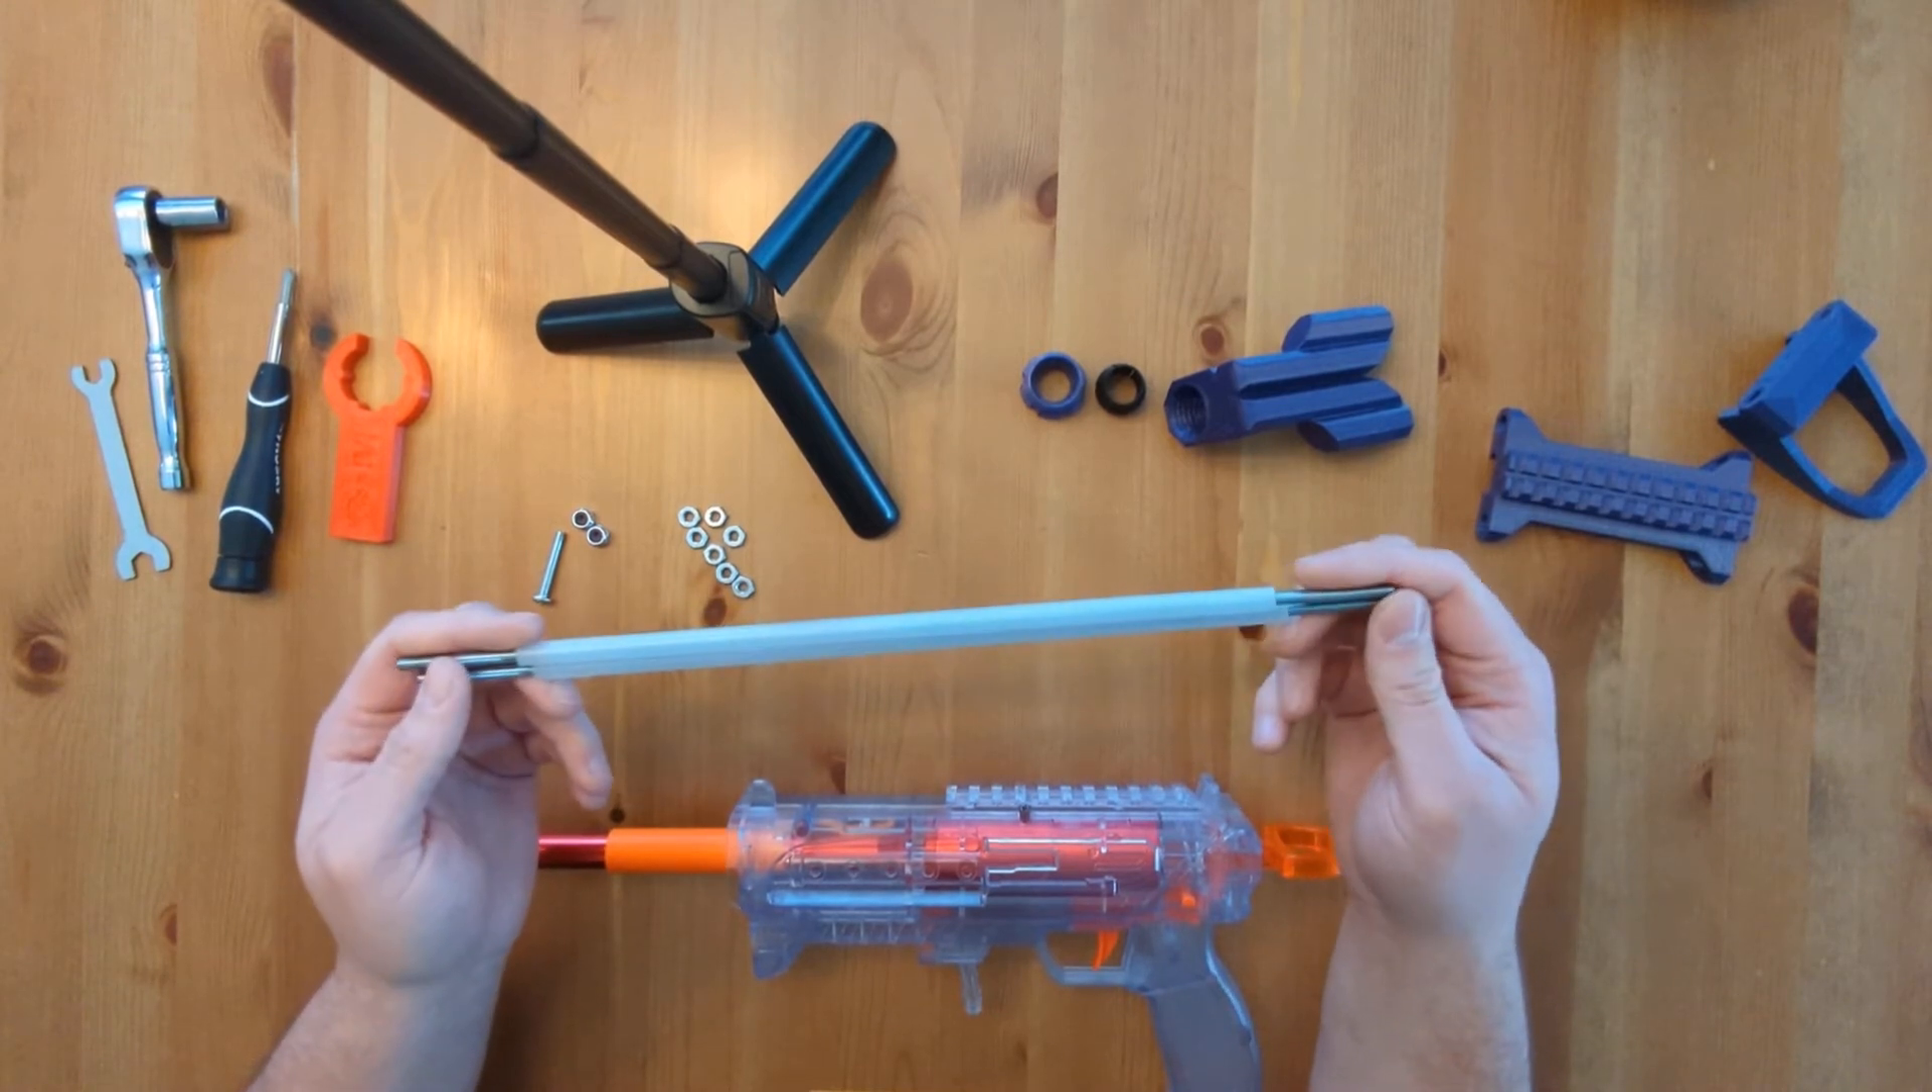I went ahead and put my threaded rod covers into the middle of the threaded rods beforehand.